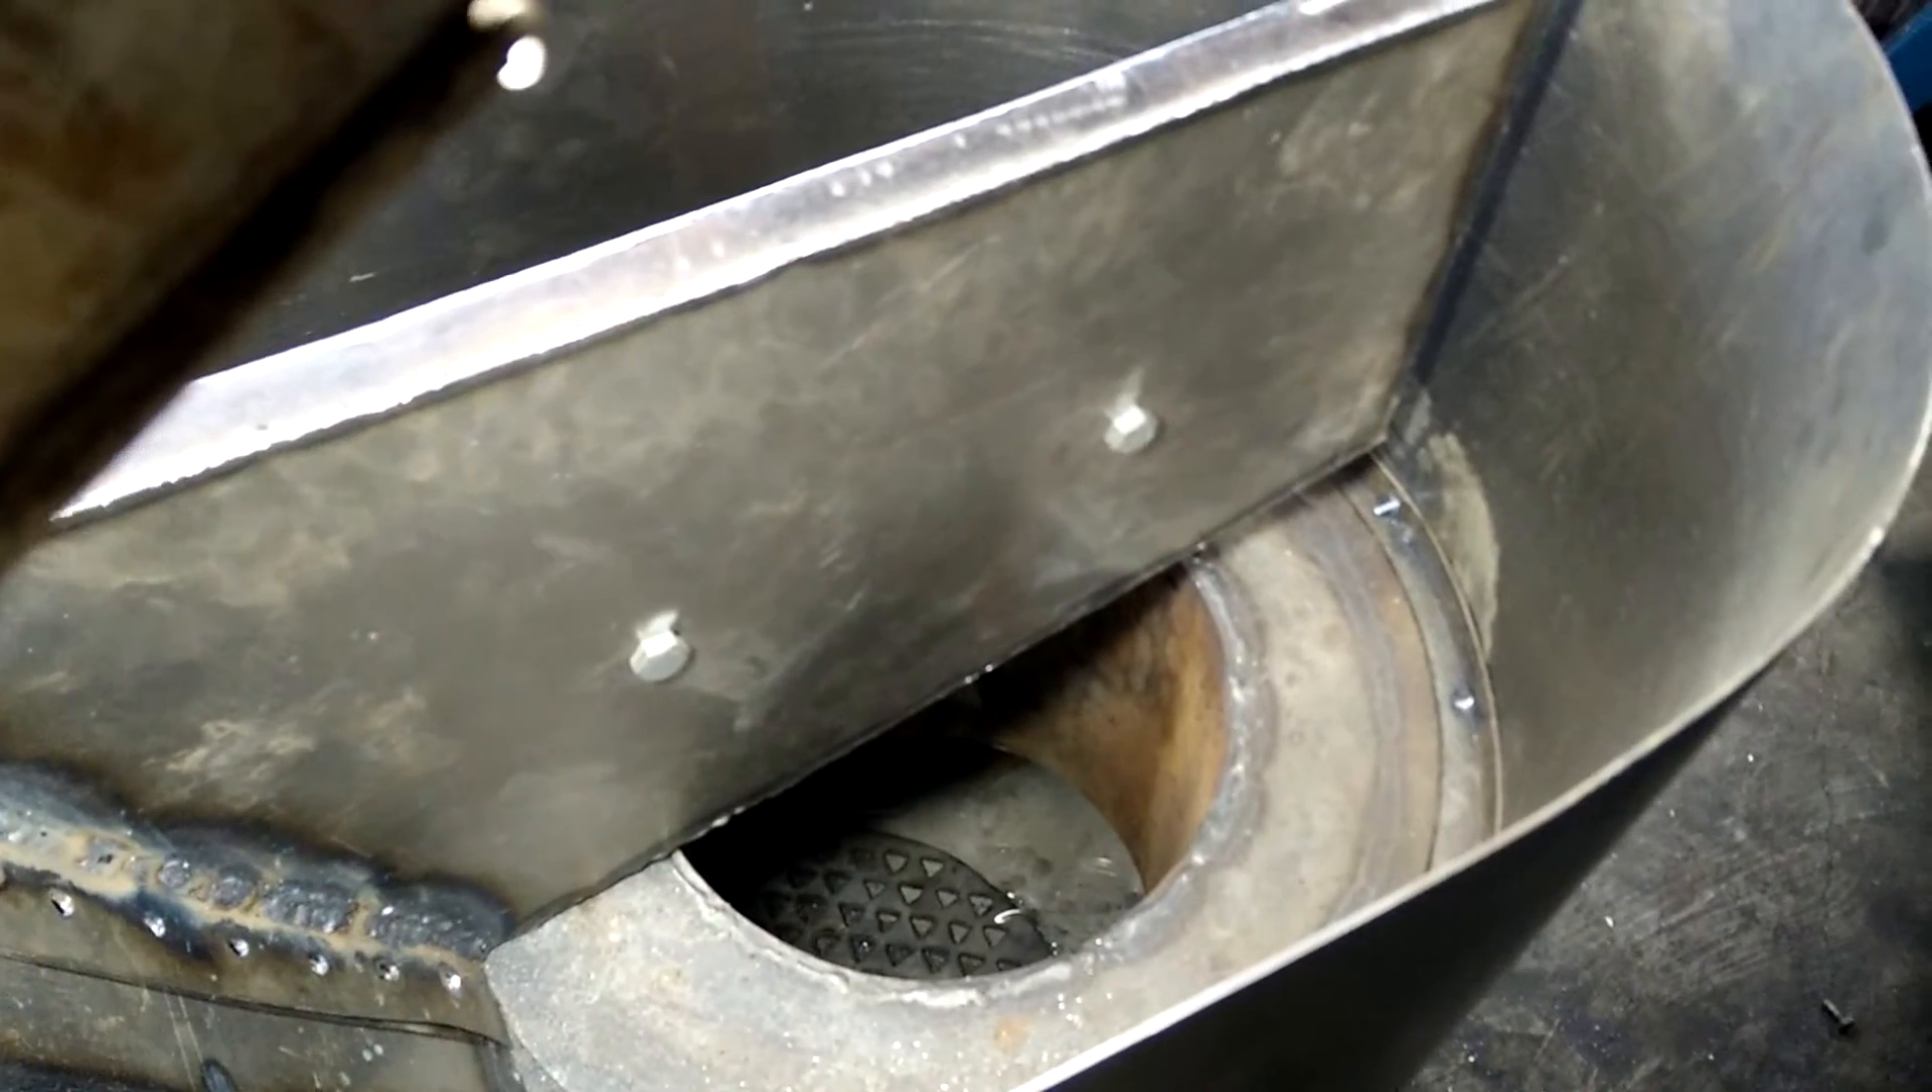I've got a couple of bolts holding that divider in place.